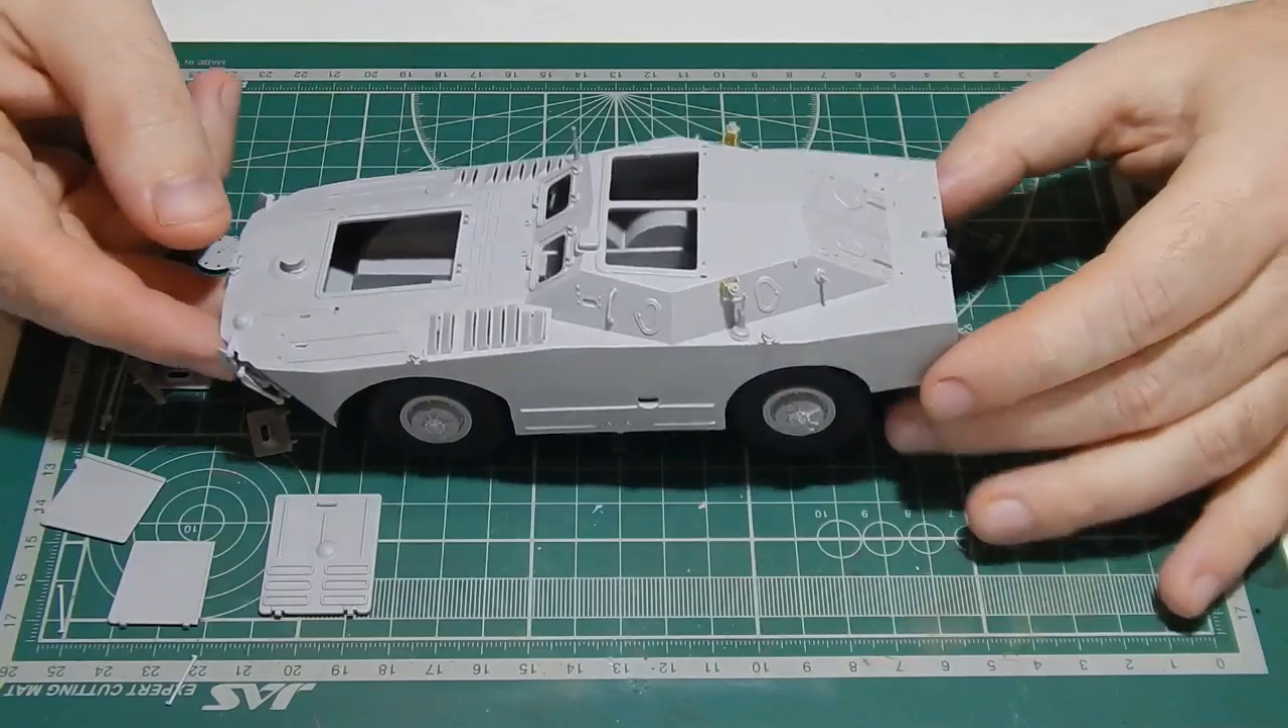Как видите, уже собрал корпус, соединил нижнюю и верхнюю часть.